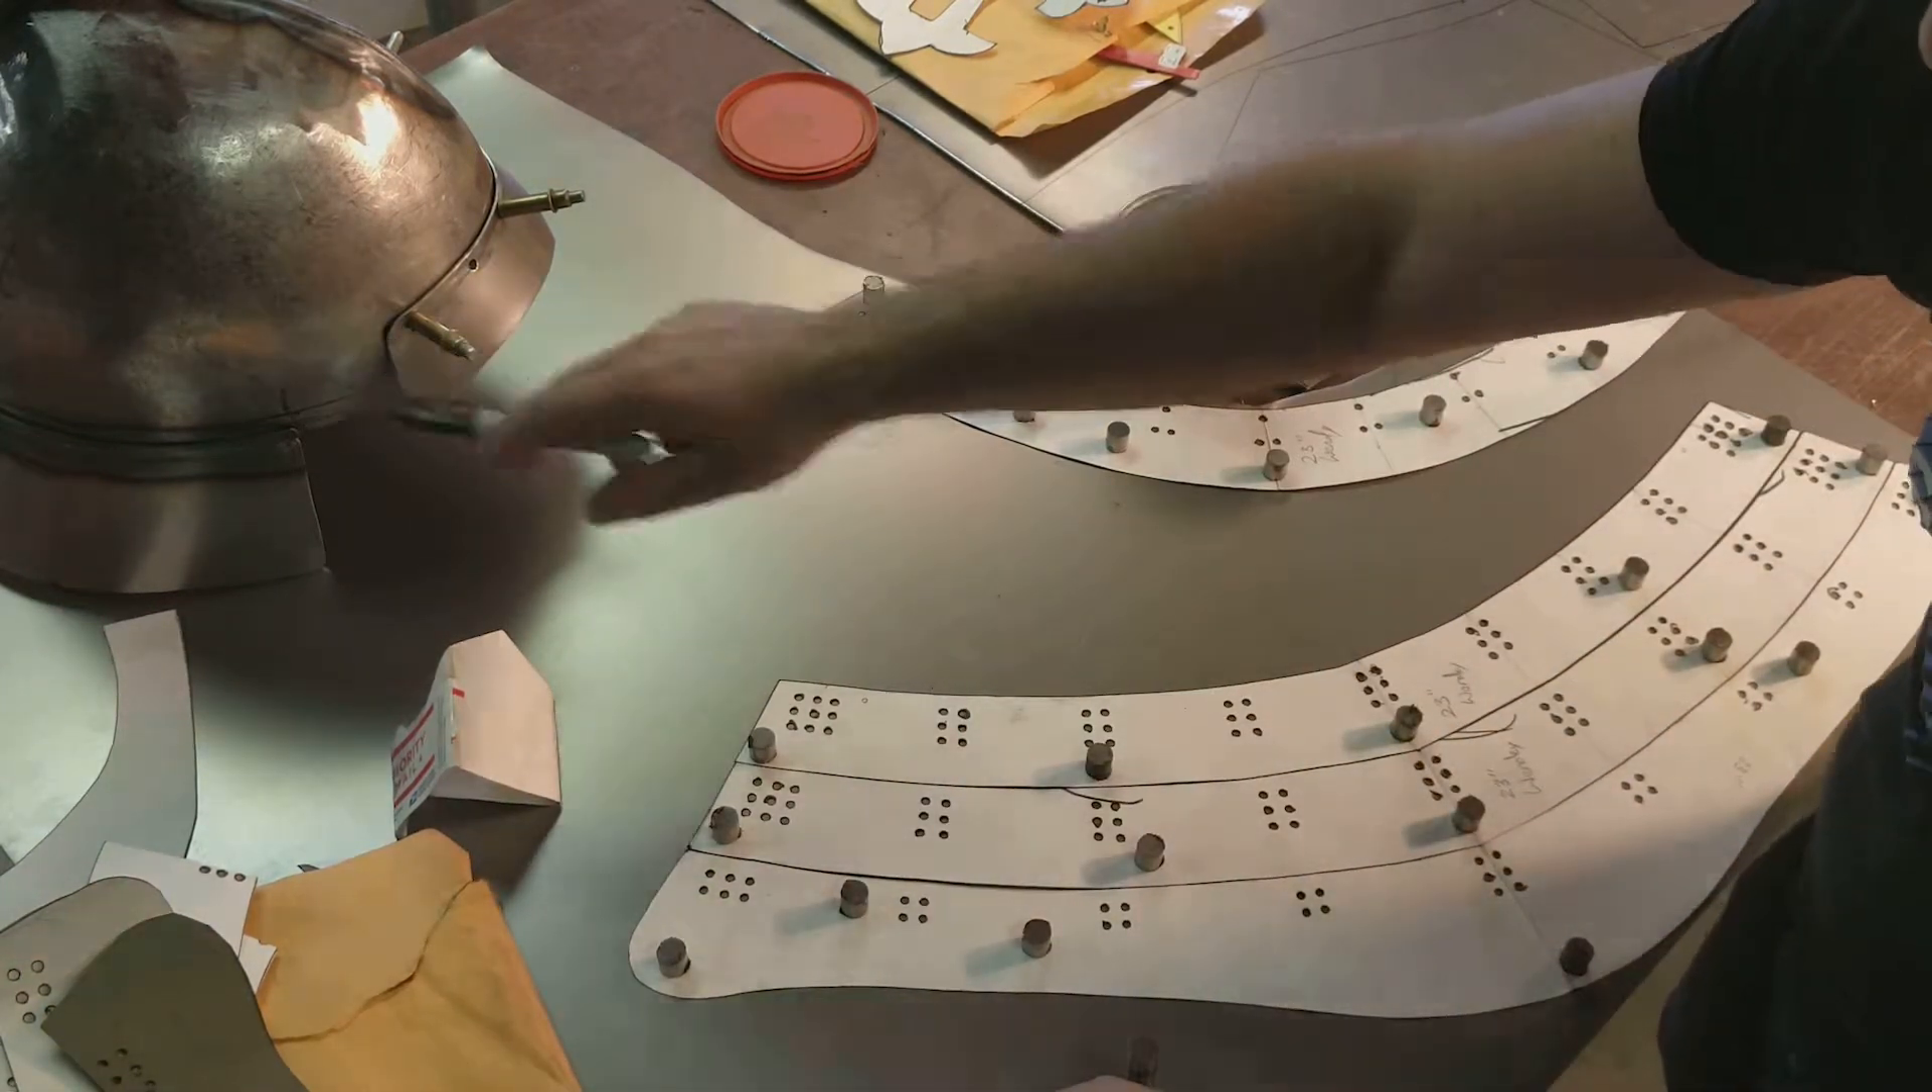And so these pieces actually are cut off from one another so that they nest perfectly together.